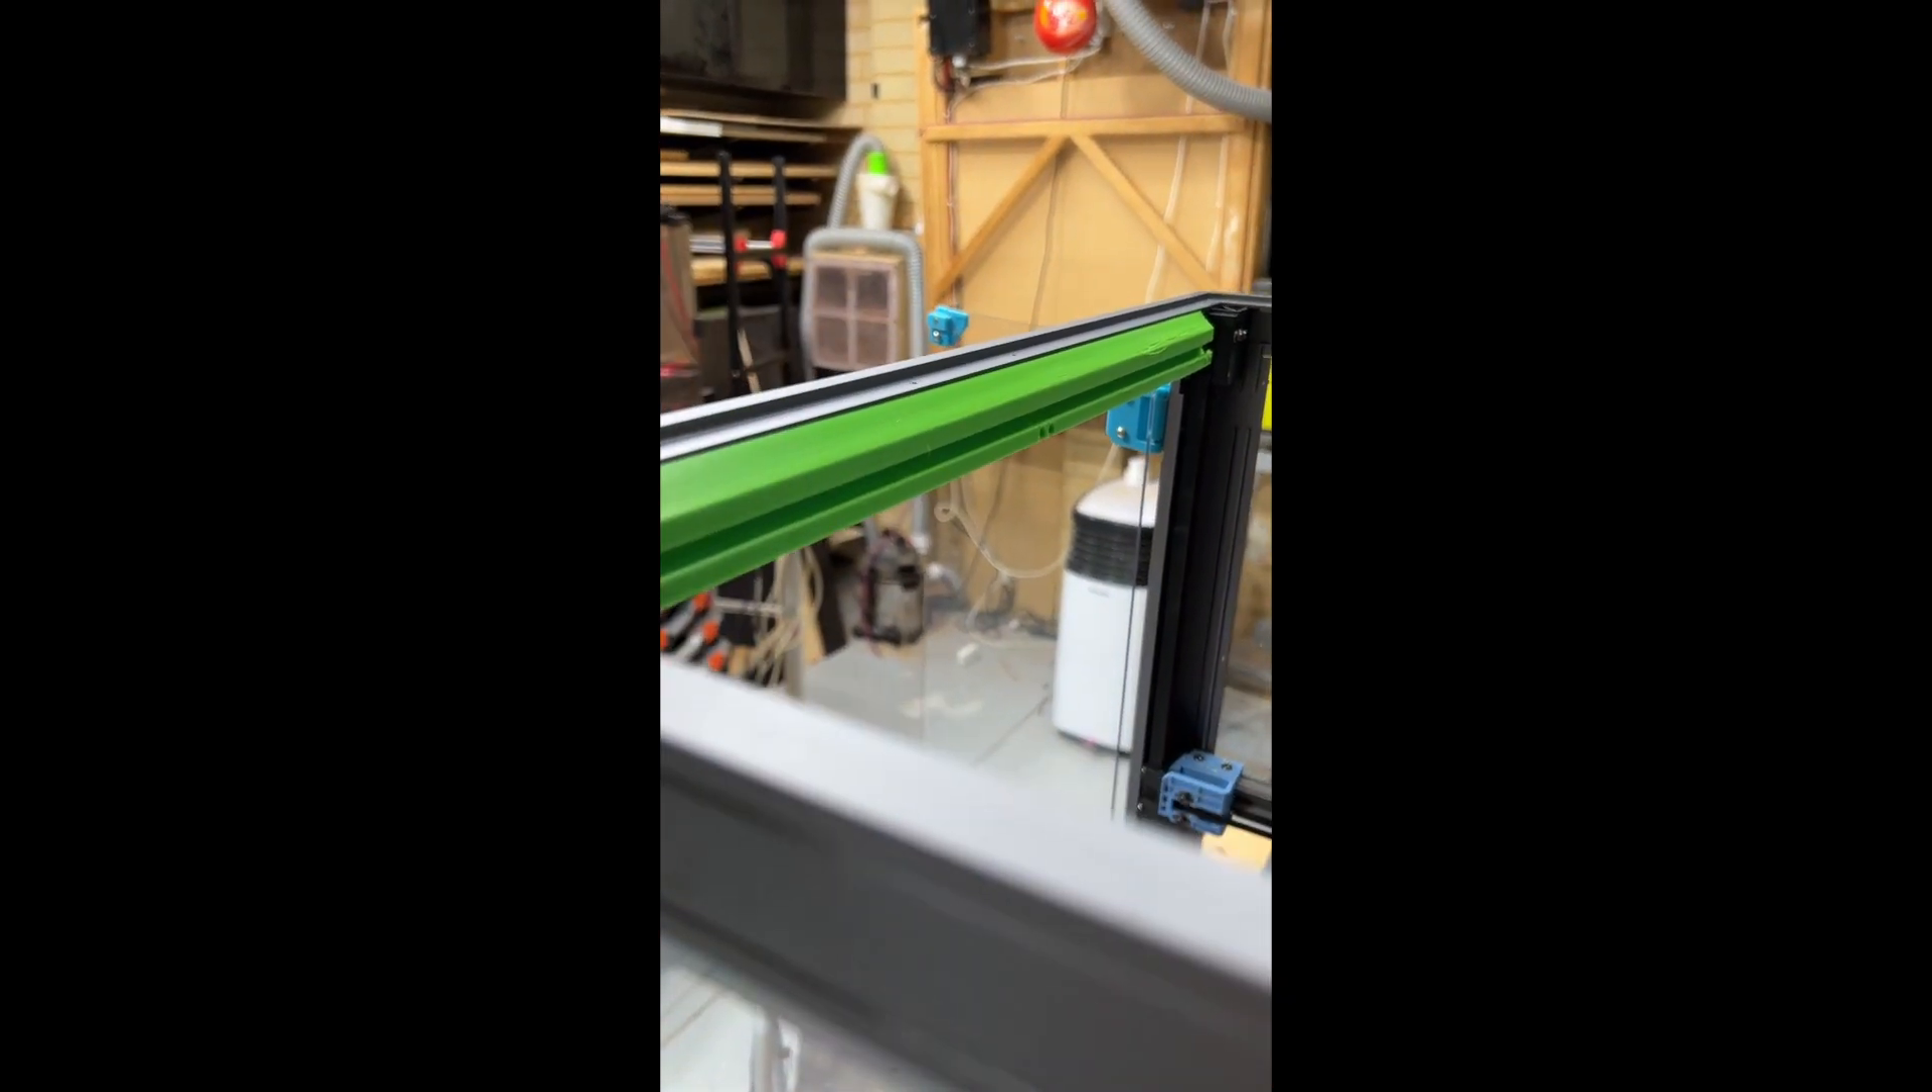Here you can see in vivid green my current top bar fitted.